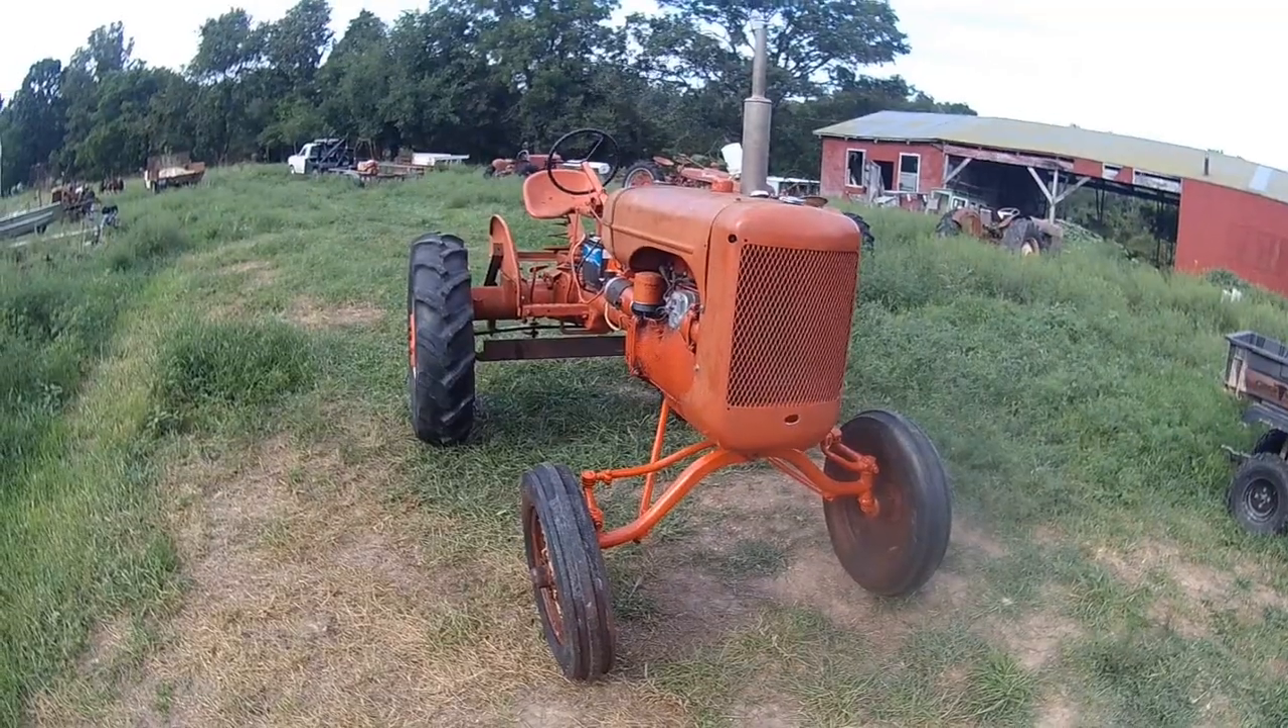So, front end's on. Wide front end now.